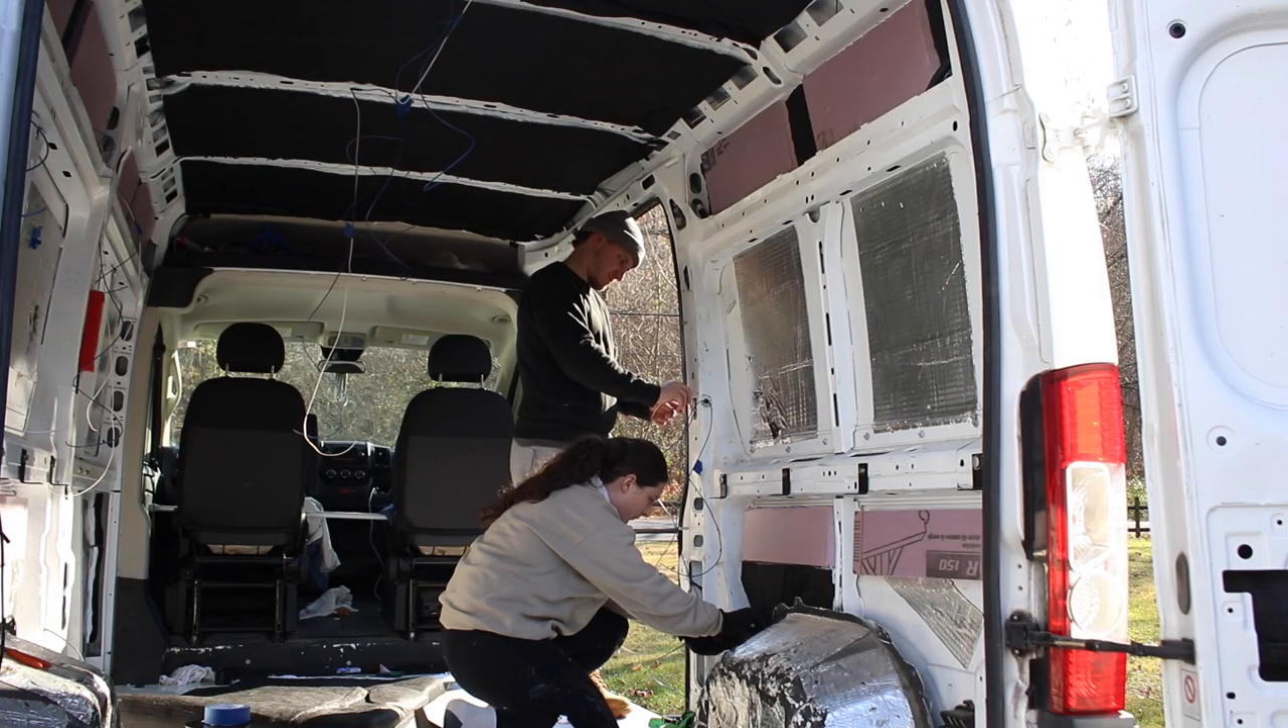I've gotten almost all the insulation in, and before we know it, we're going to be framing.